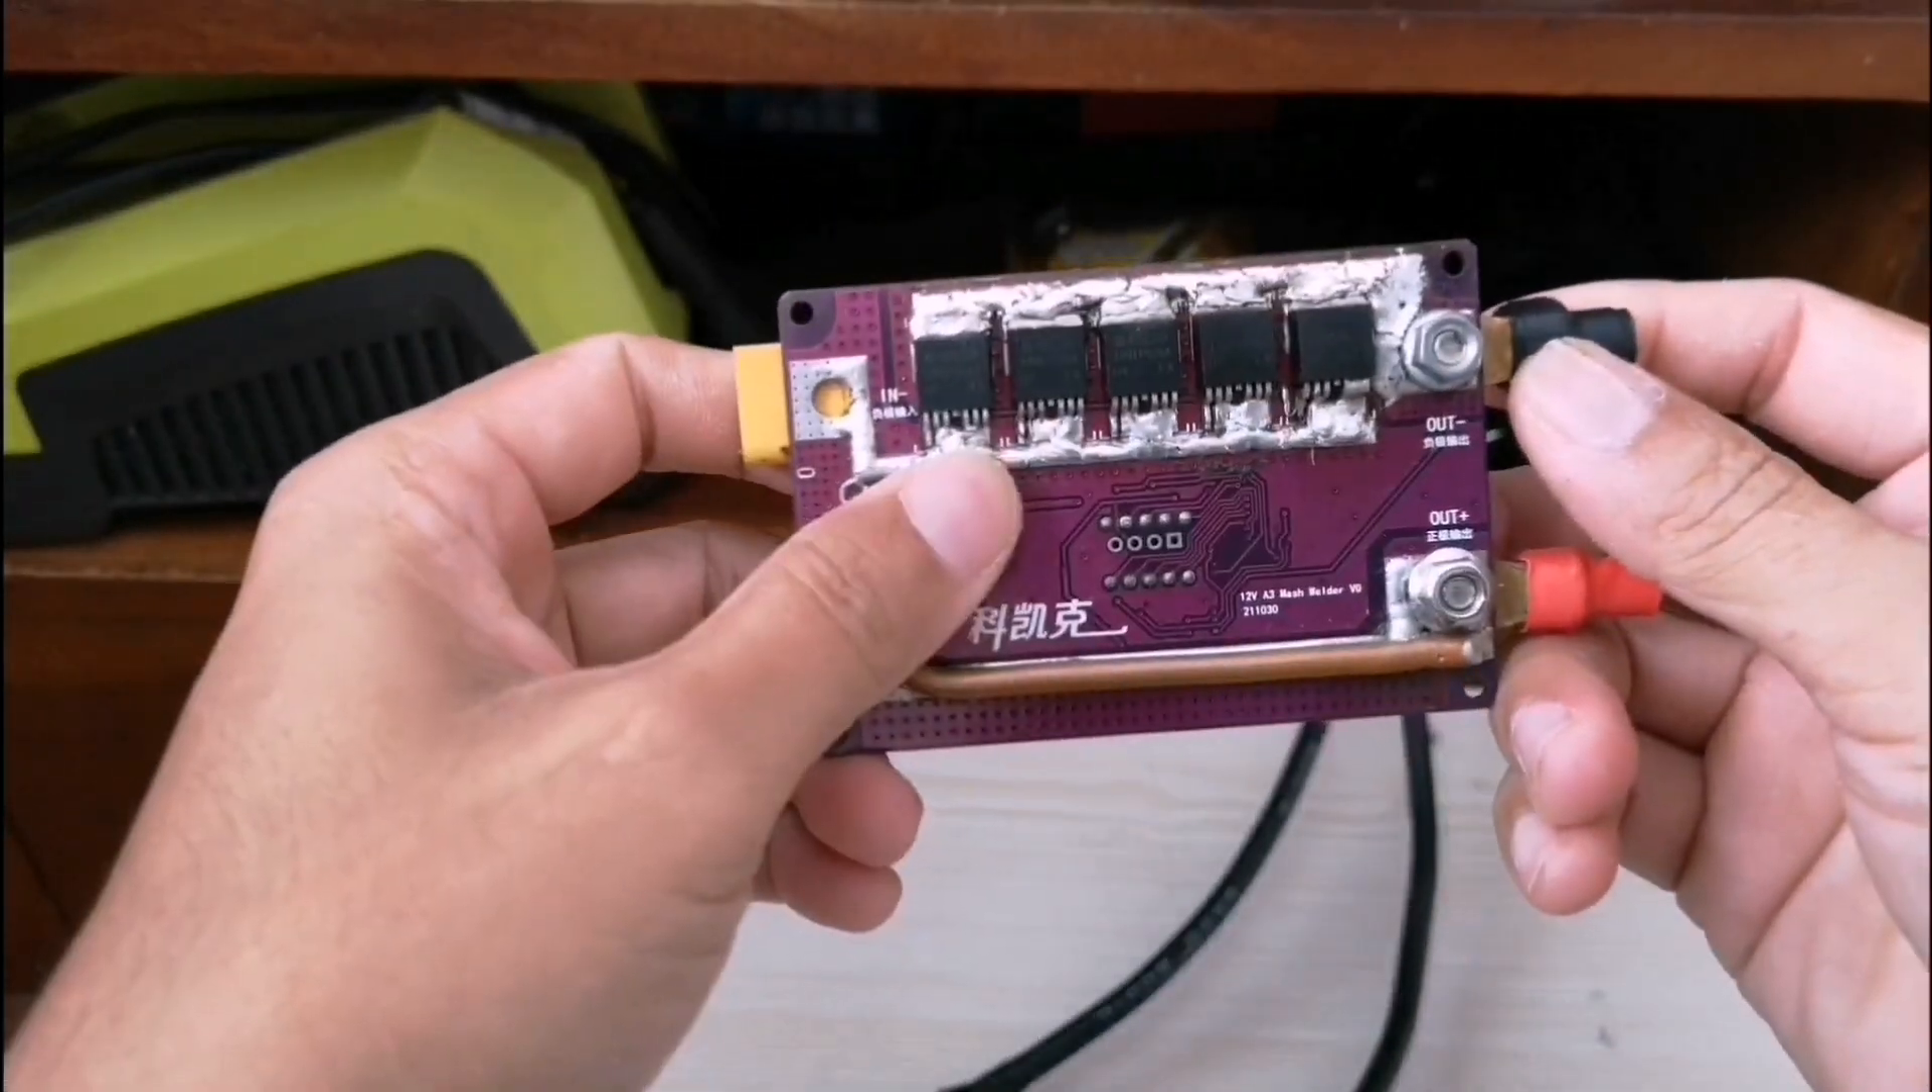Now I'm finished installing five MOSFET at the back guys. Look at that.